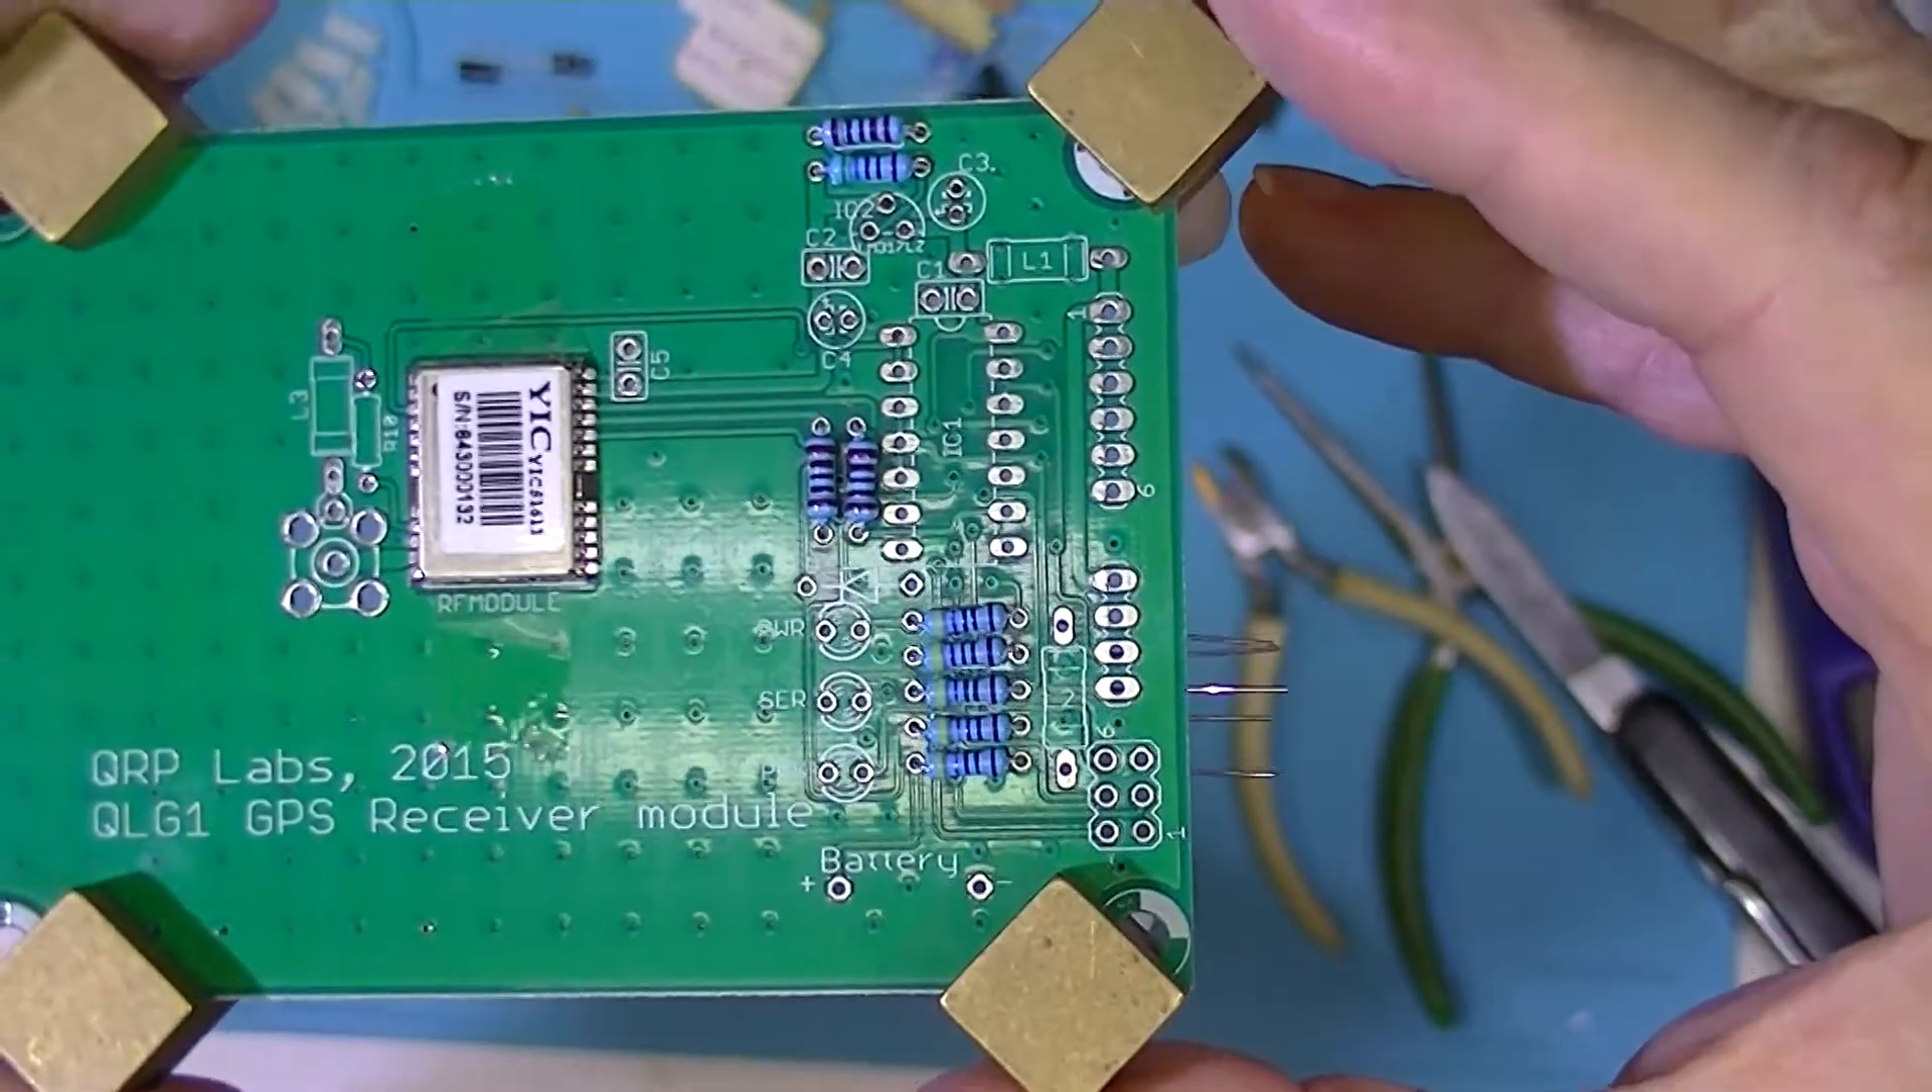At this point, I've inserted all nine of the resistors supplied with the kit.